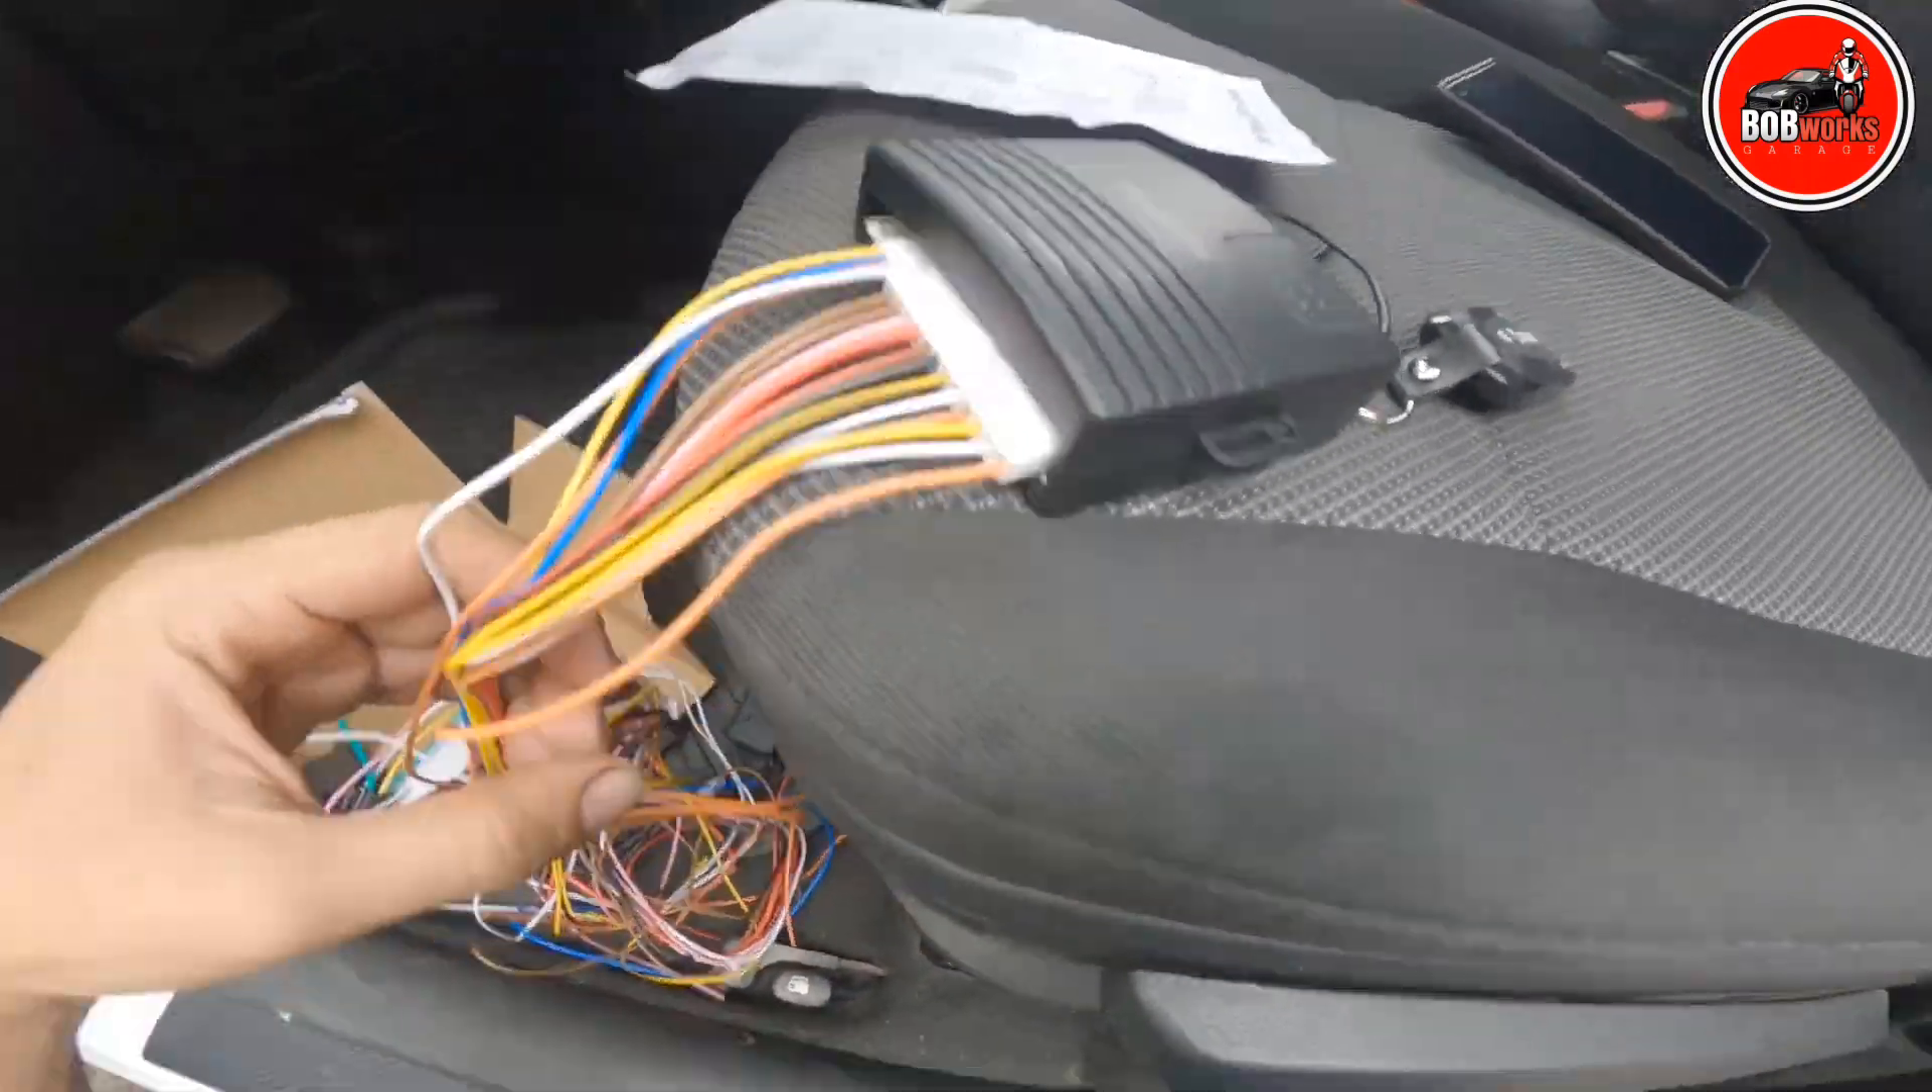So, kinabit ko na yung wire dito sa module.